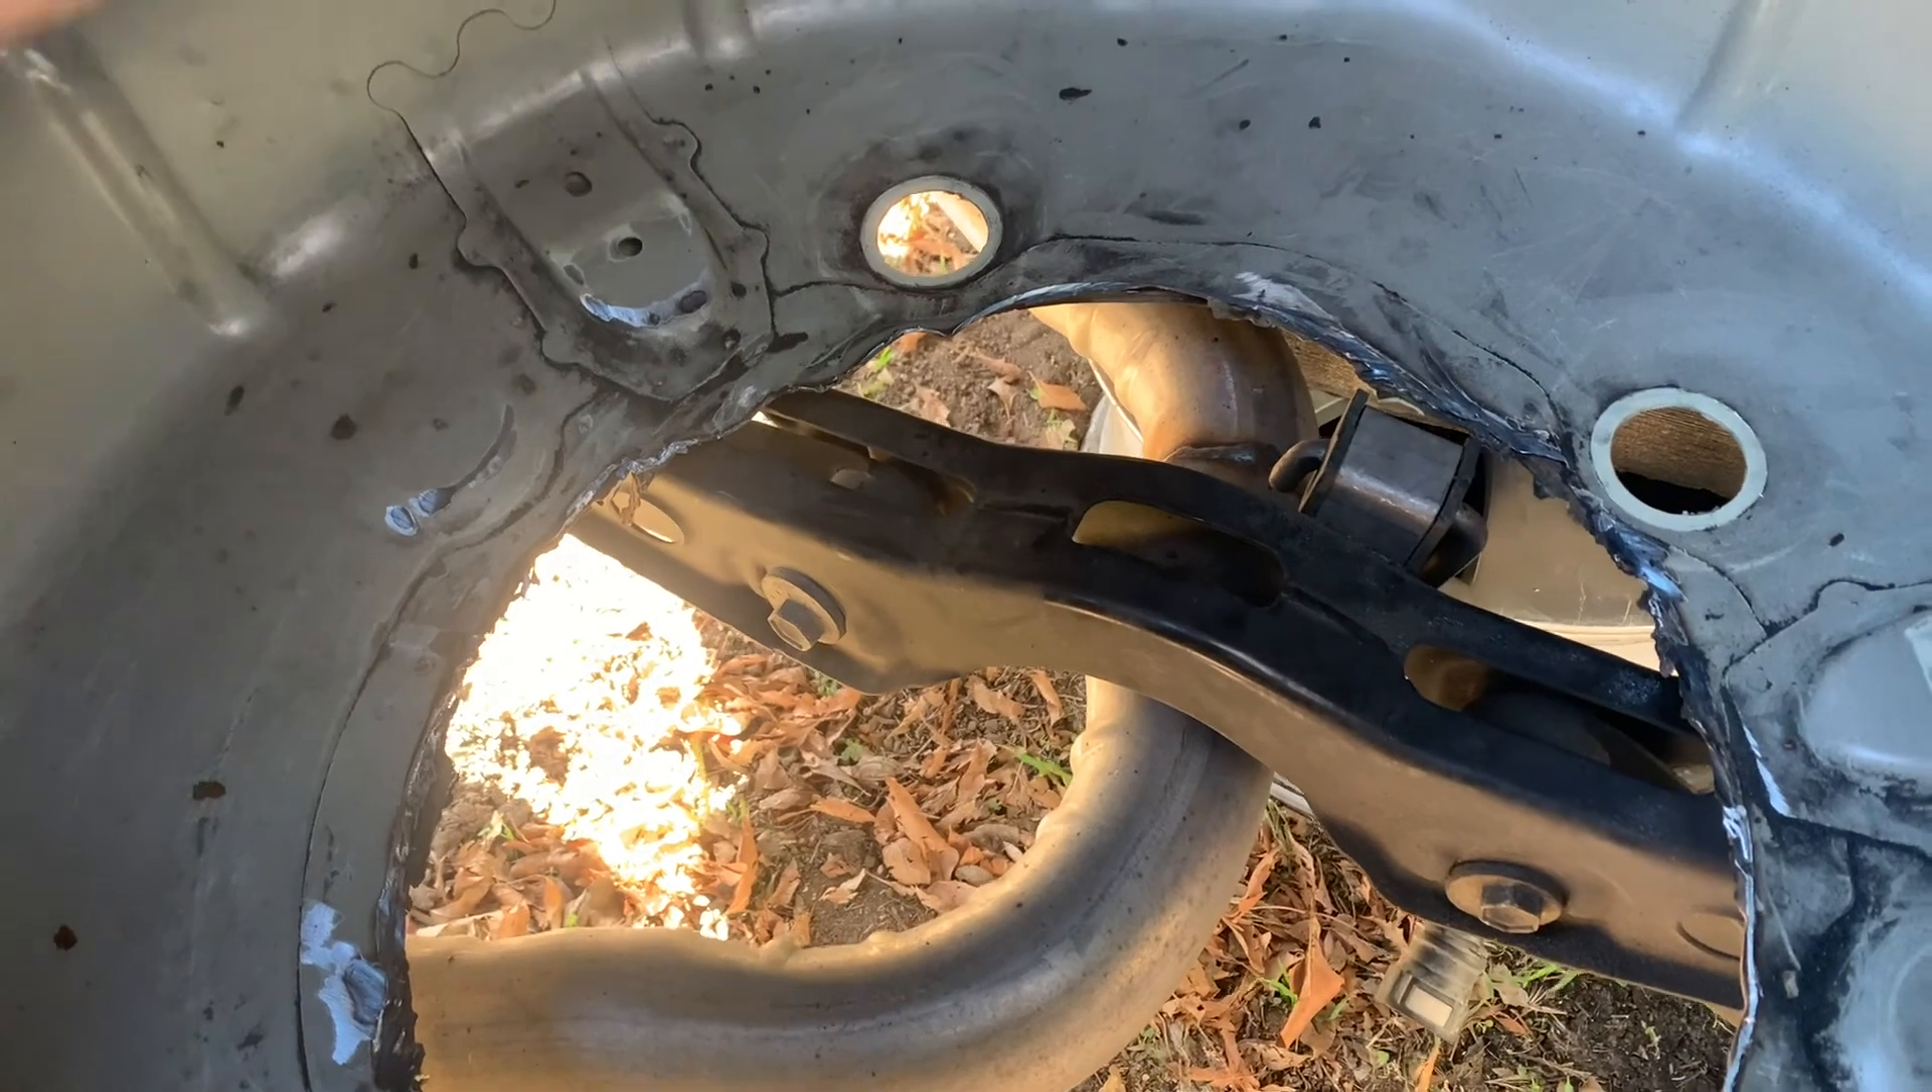But um yeah i mean i'm moving along nicely and i don't know if i showed y 'all yesterday but i got the hole cut out here now now i'll just need to get a plate welded in.